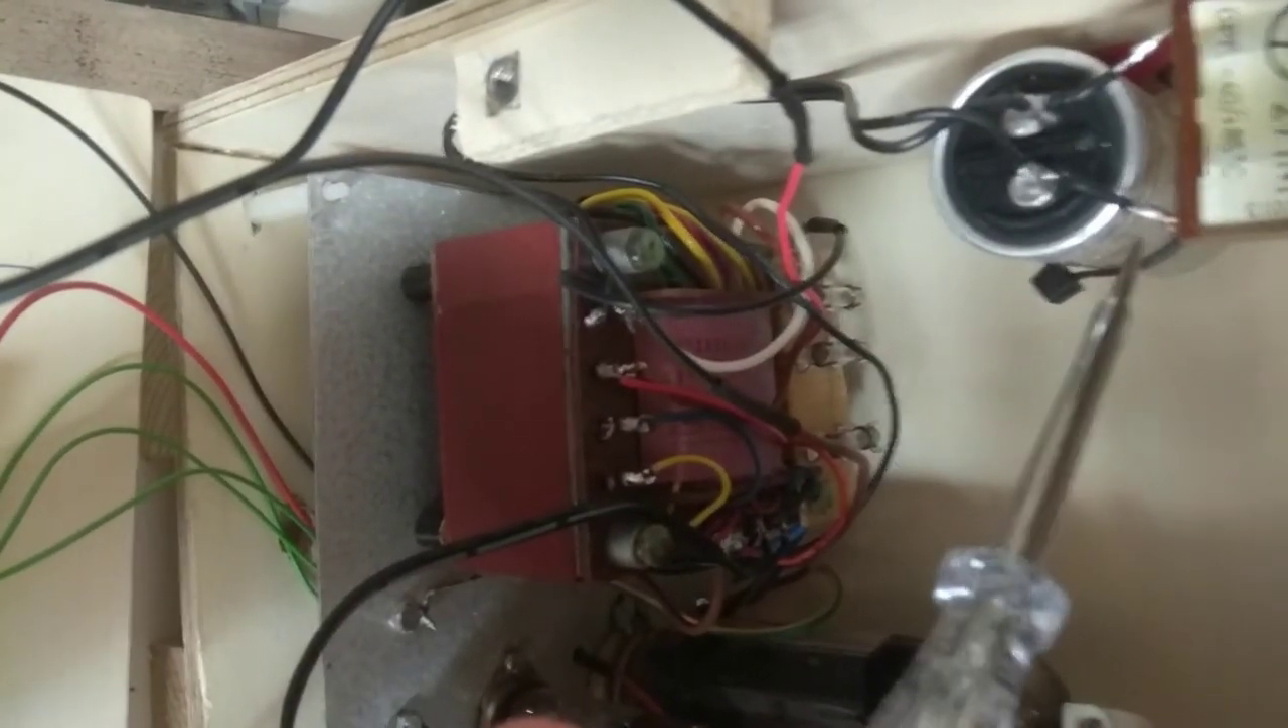Um, I've got my capacitor for the filament installed up here.